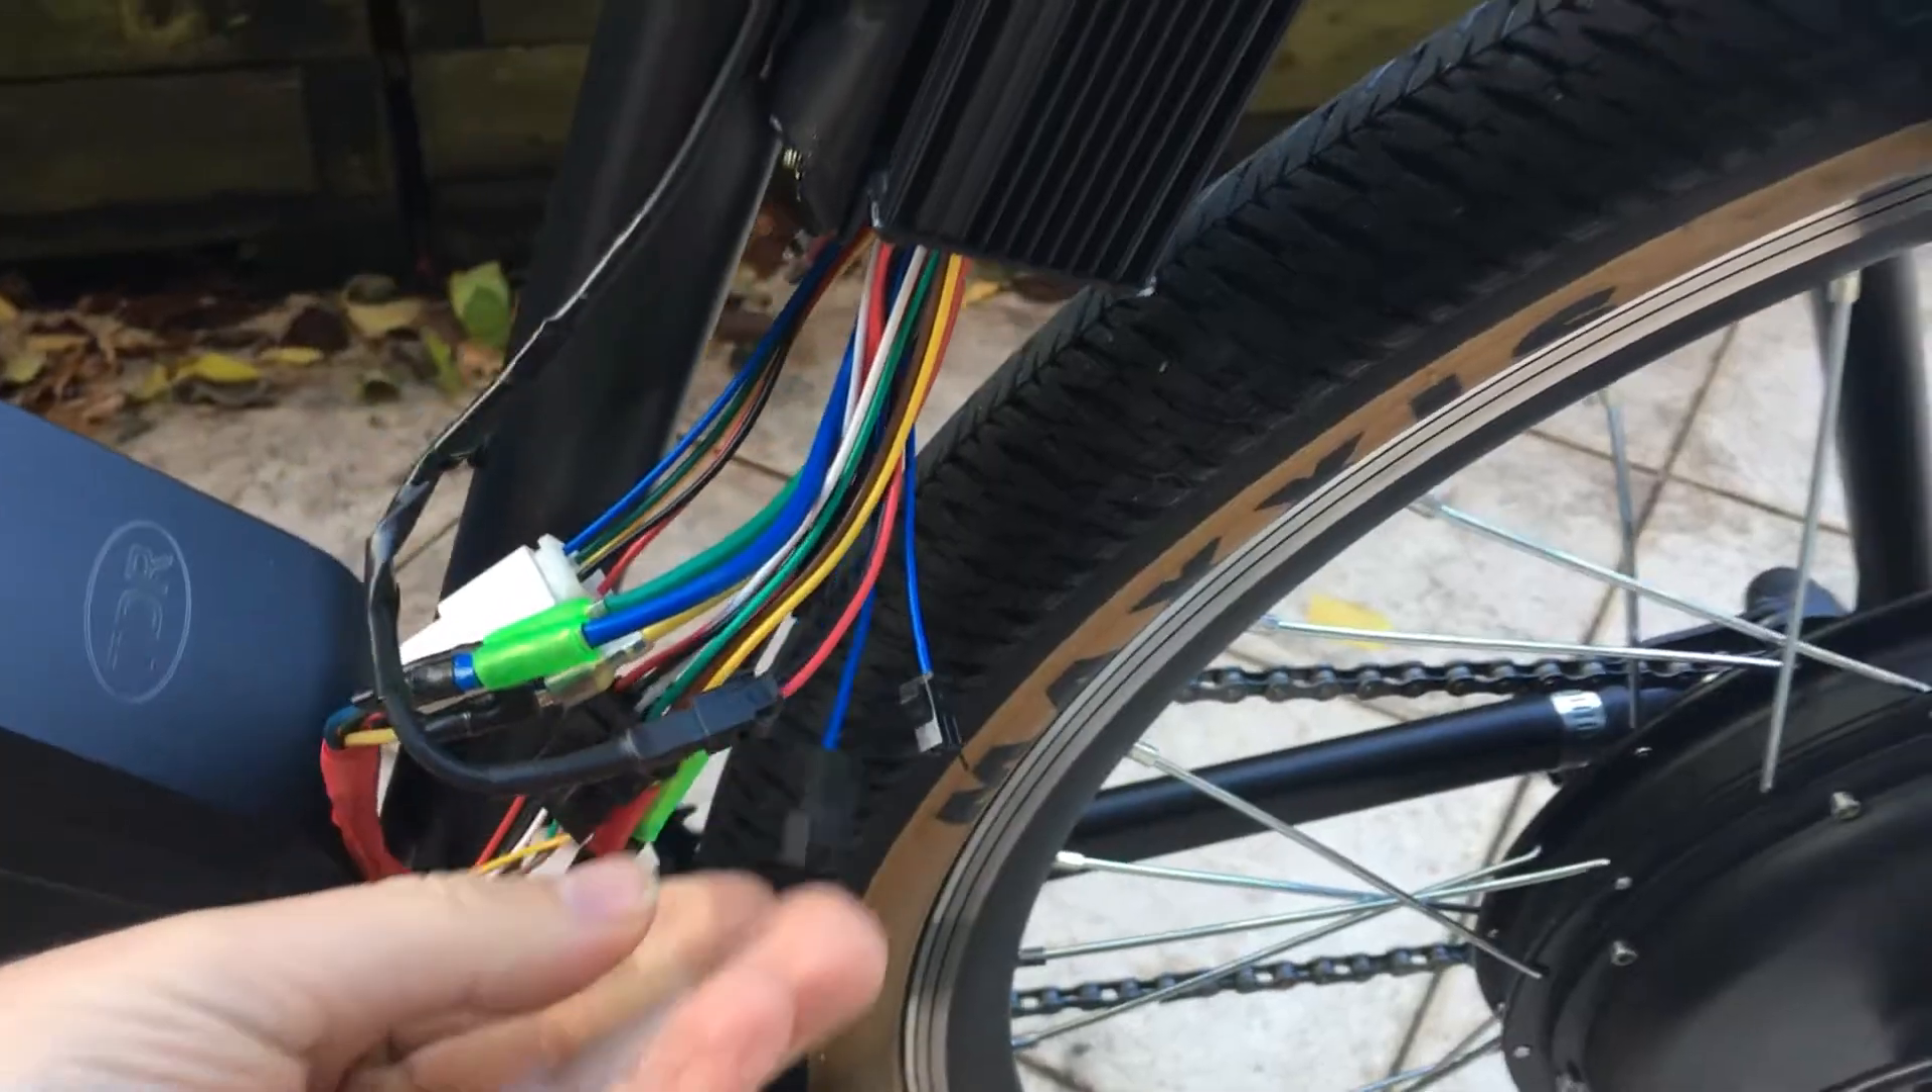And the last cables to be connected are these two blue ones.